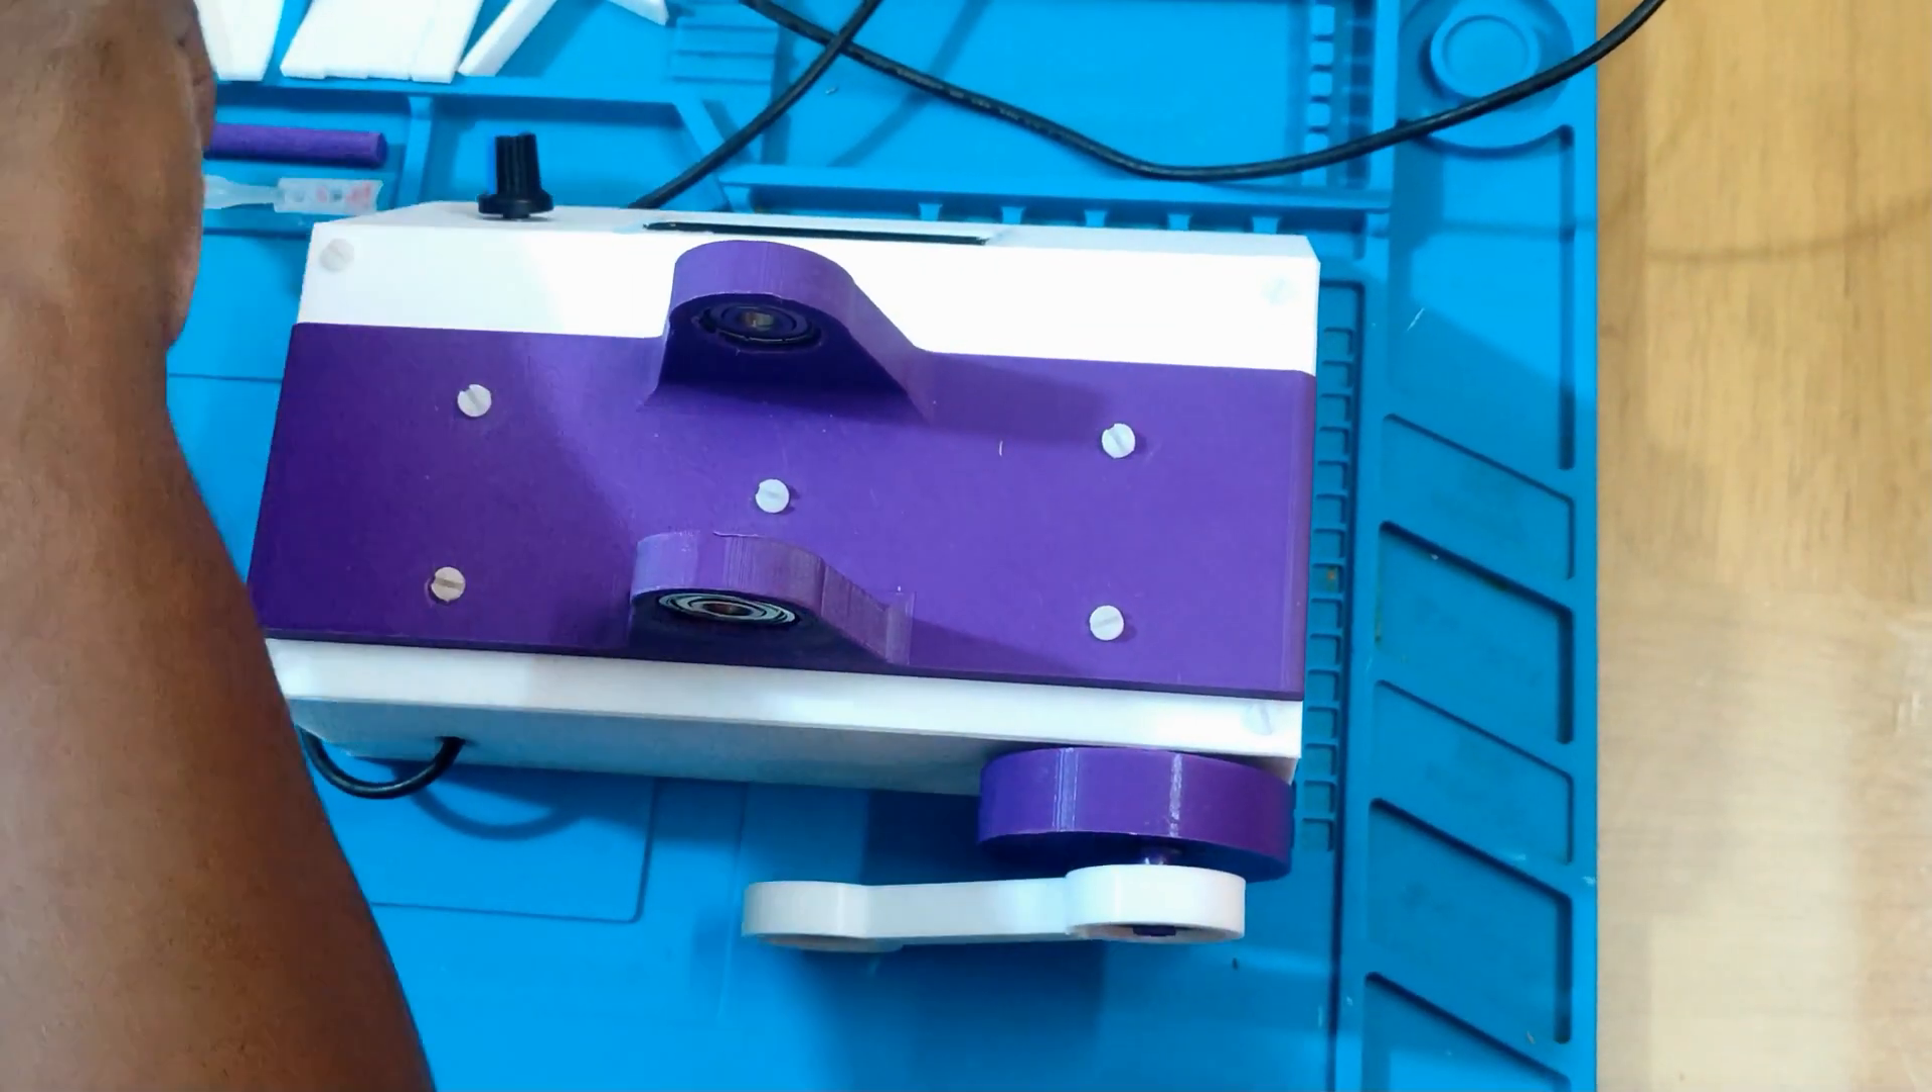The cam link rod is connected to the cam wheel.